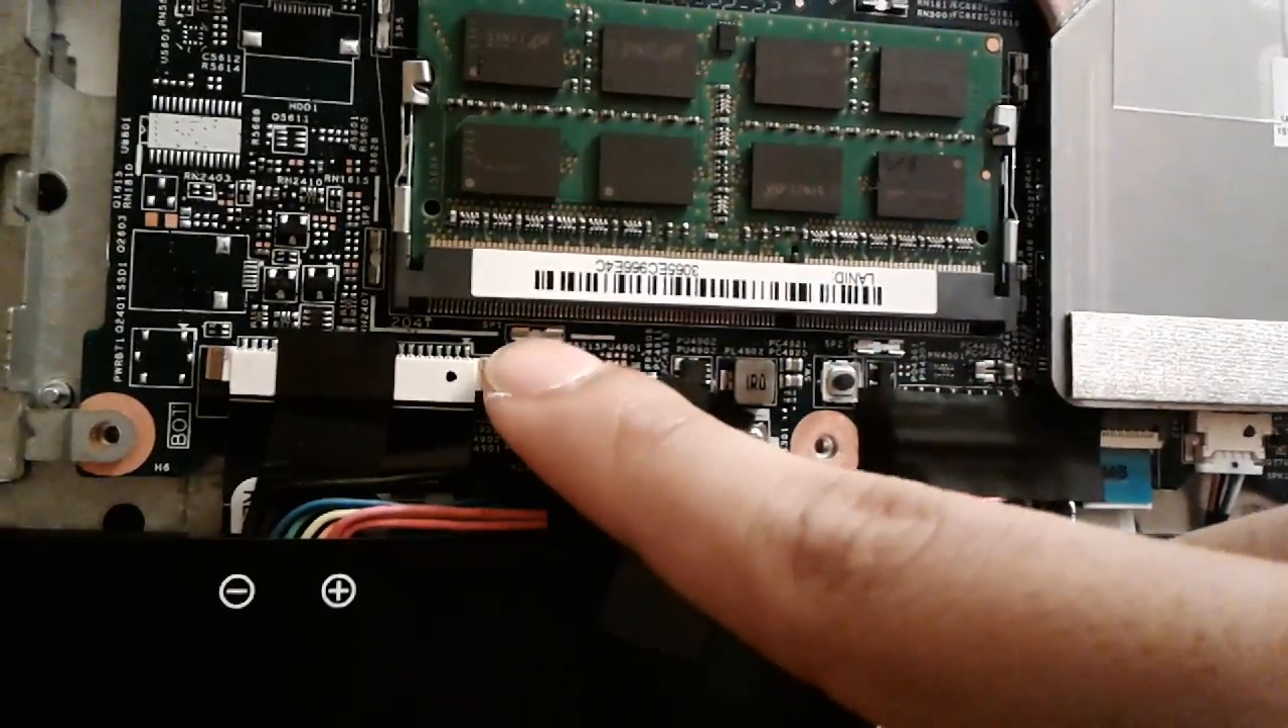I already have the eight gigs of RAM installed and if you look closer that's what the metal cover rested on.